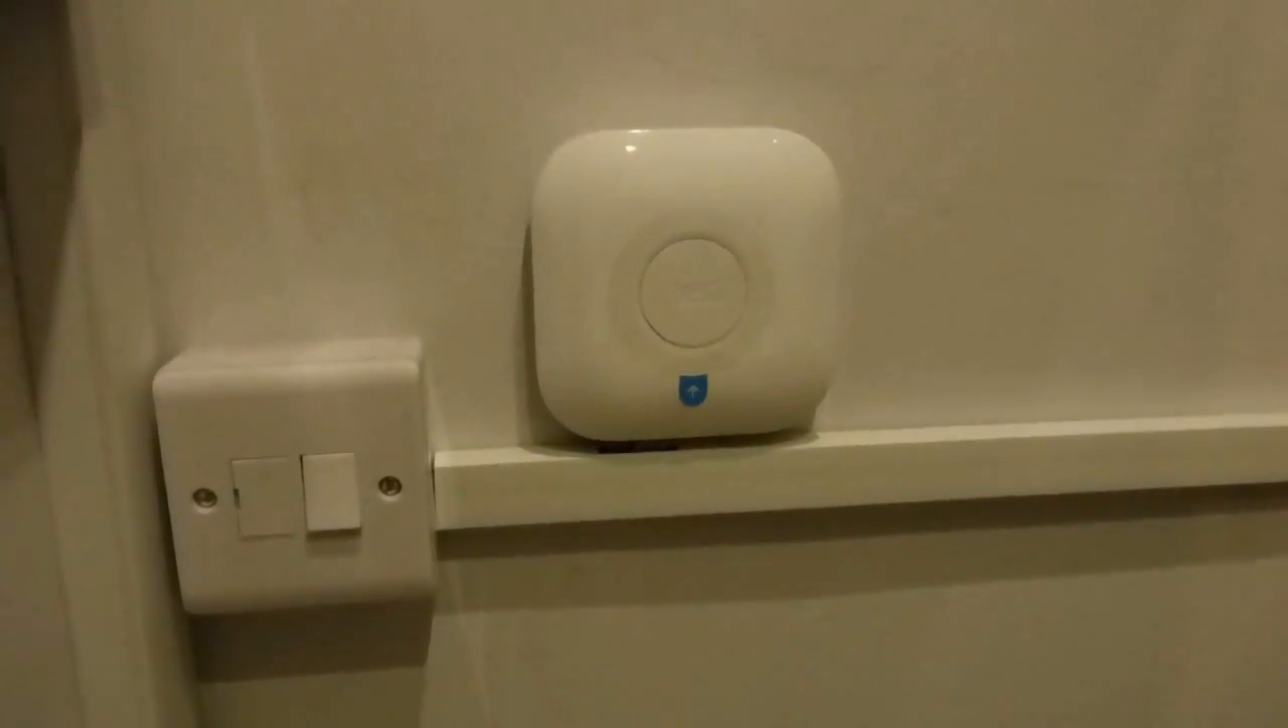So there we have it. The heat link is on the wall. 30cm away from the boiler, as shown in the instructions.